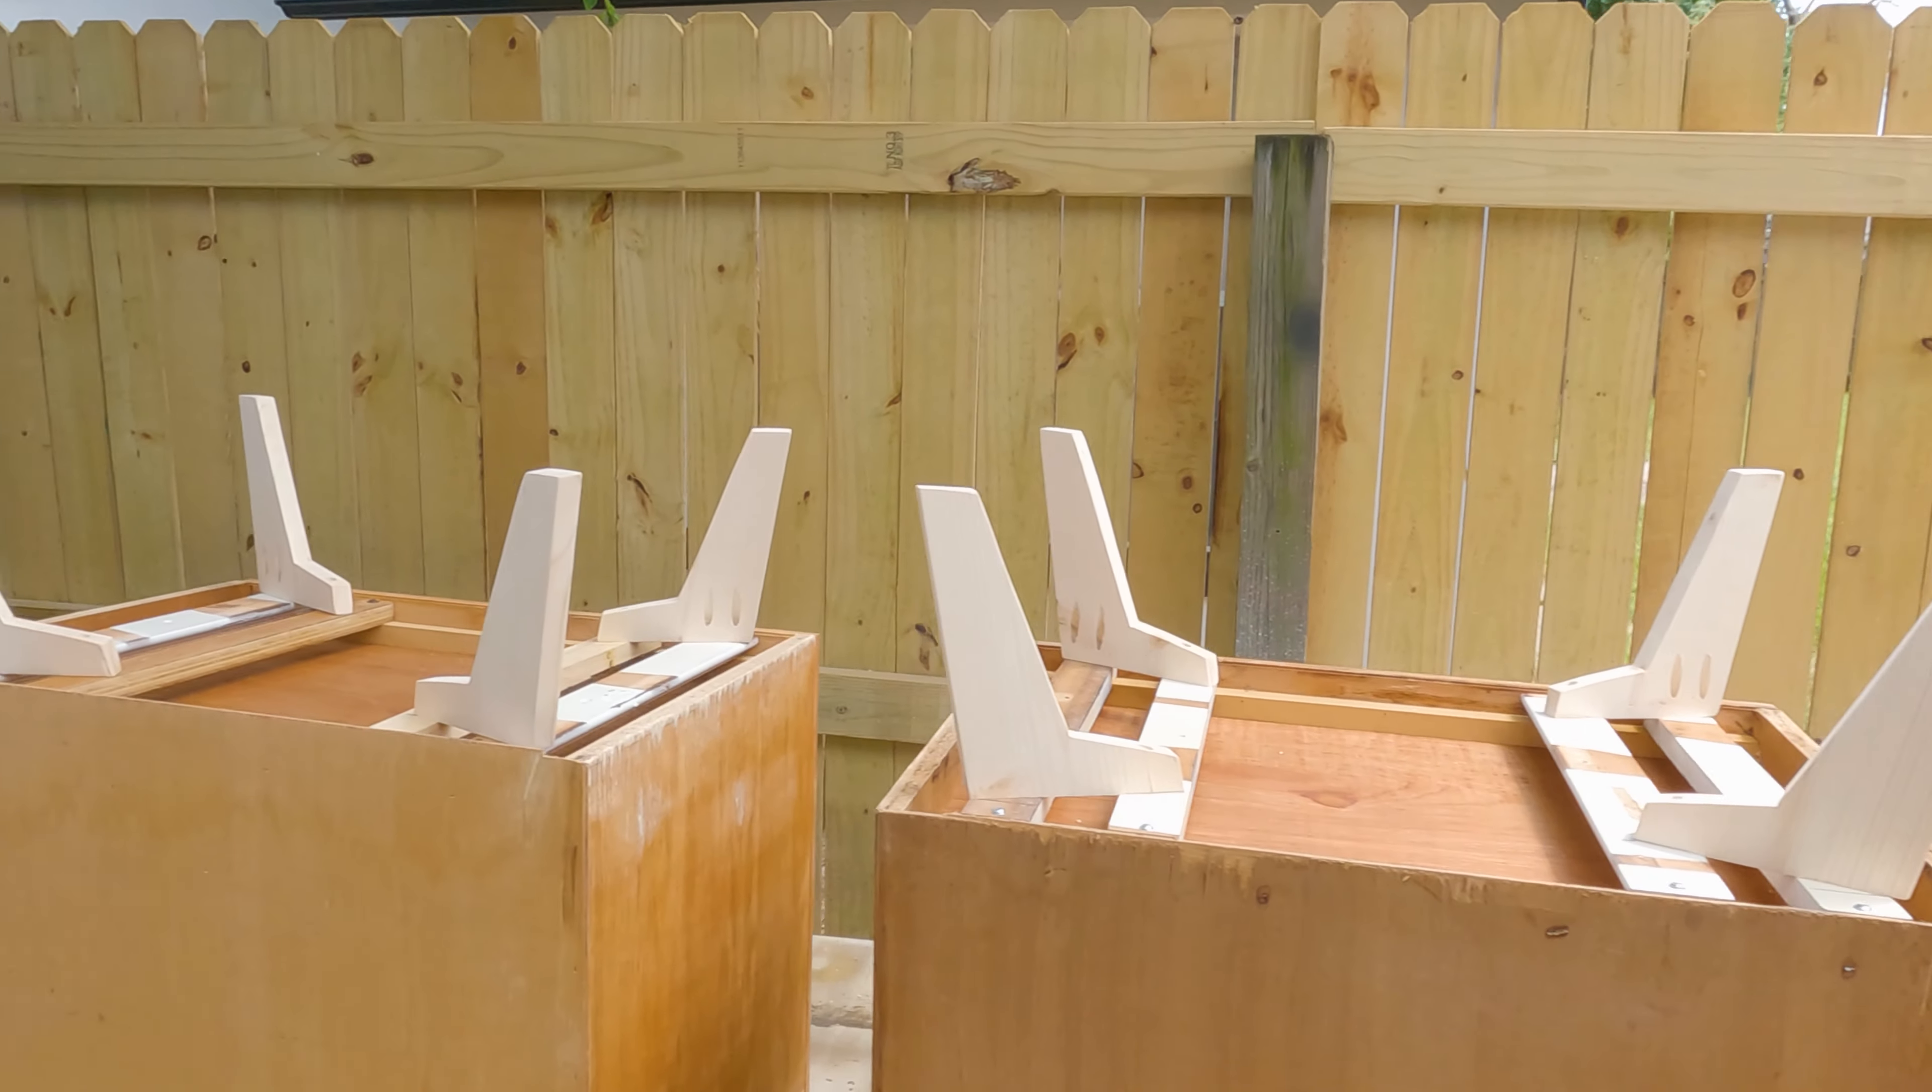All the legs are on they are nice and sturdy they are all sanded down and by the way those supports that I've made they came from the desk that we turned into night stands.